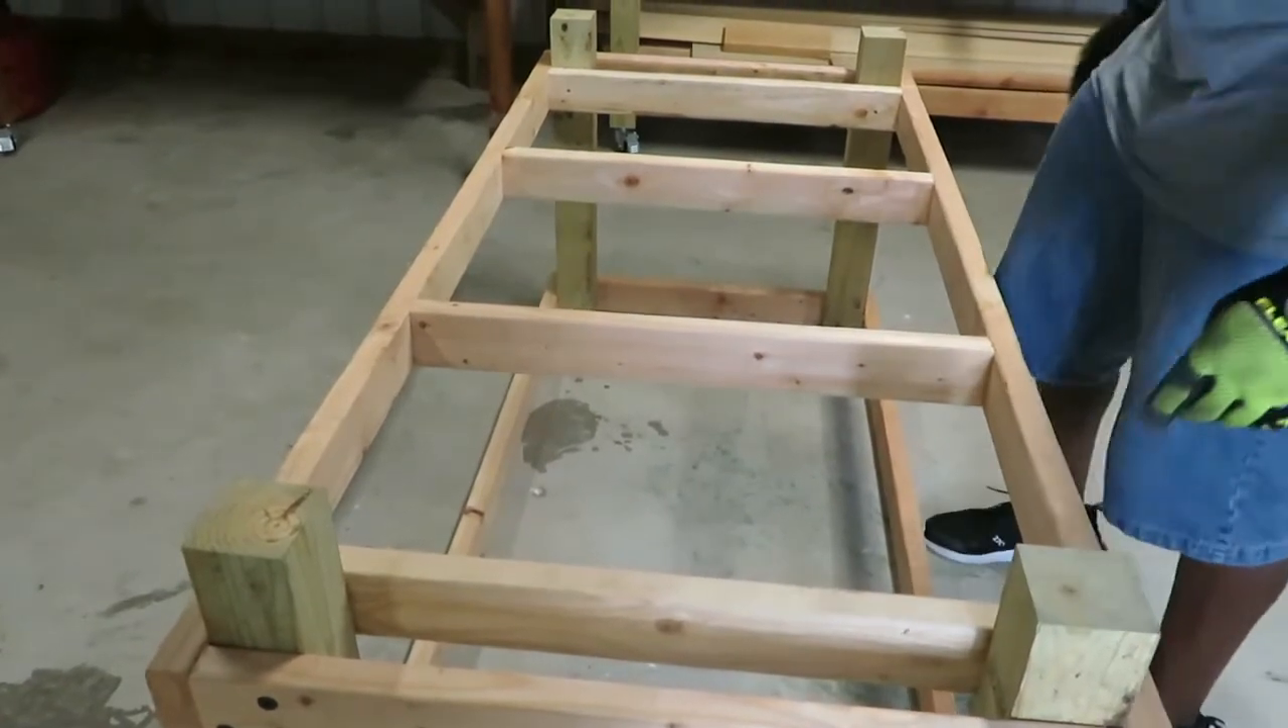But you can see all the cross pieces are on it.